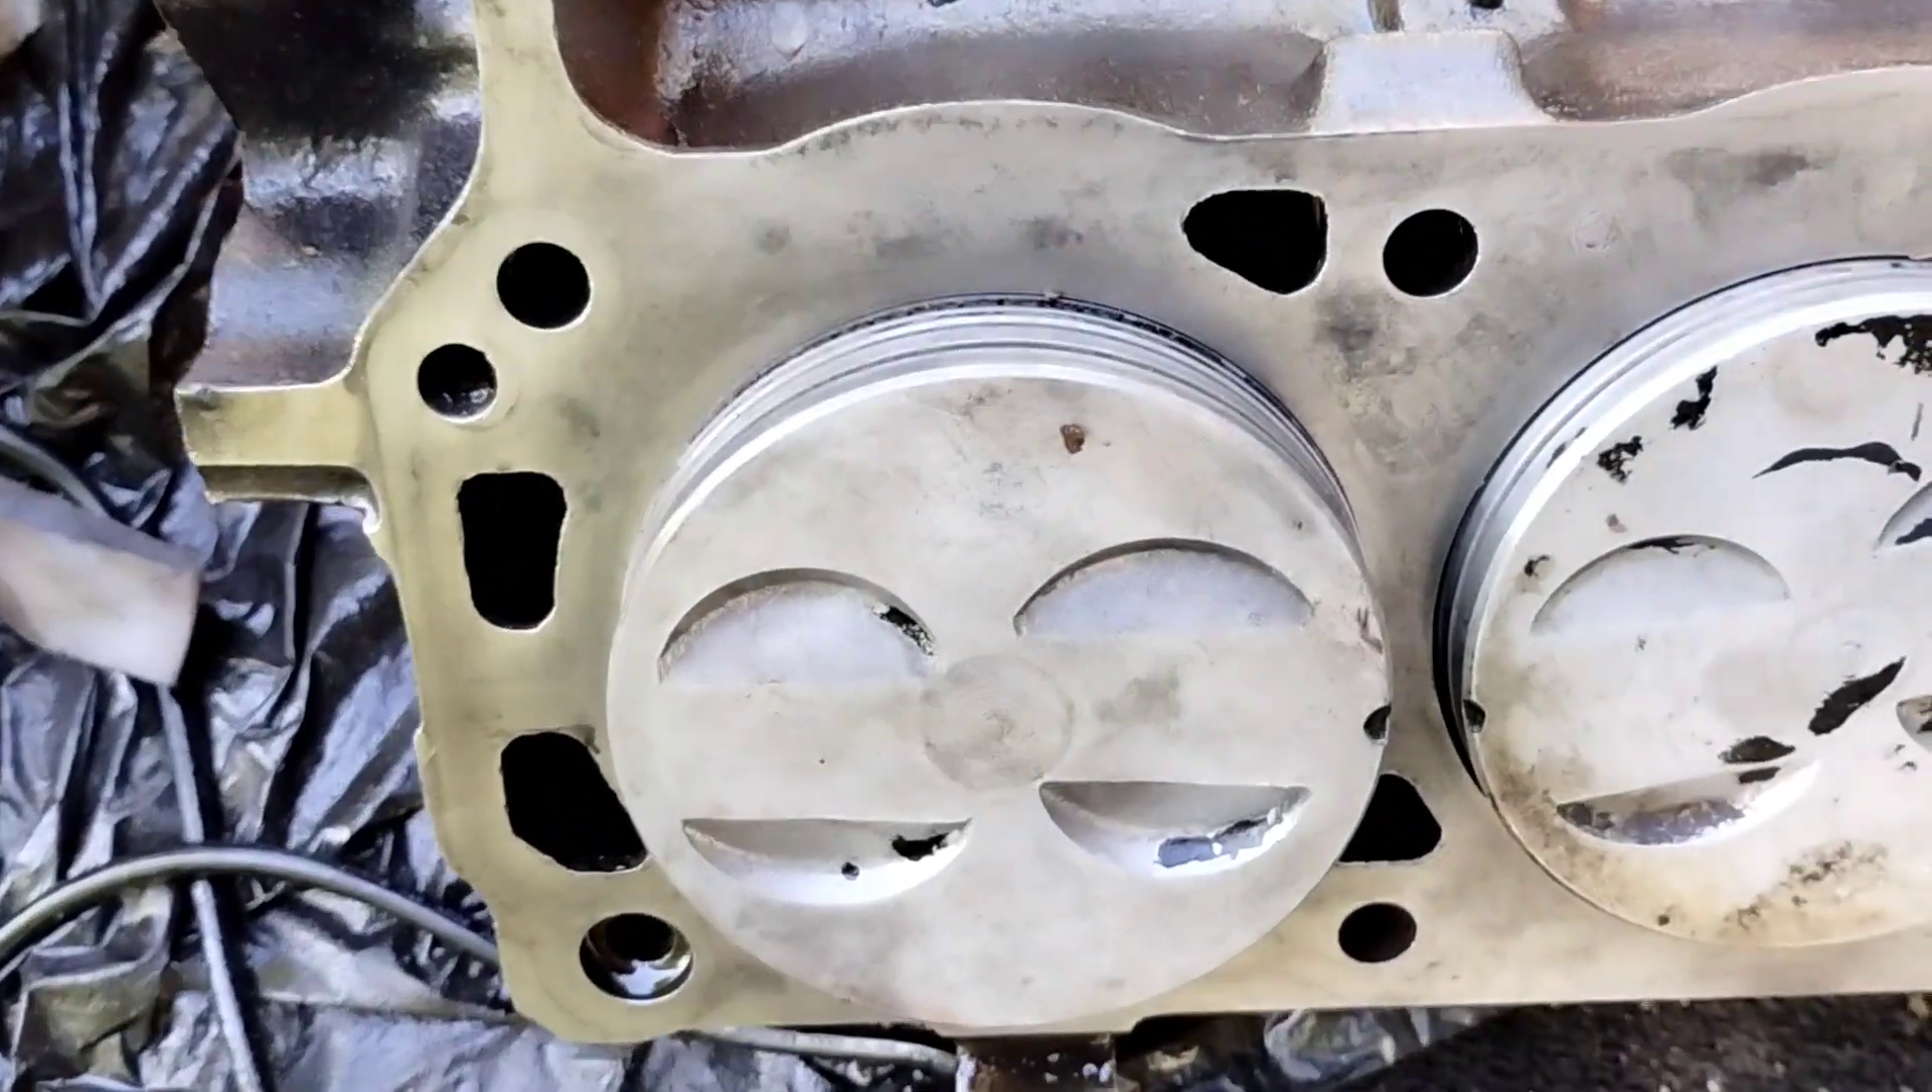Well, I already started putting the pistons in.